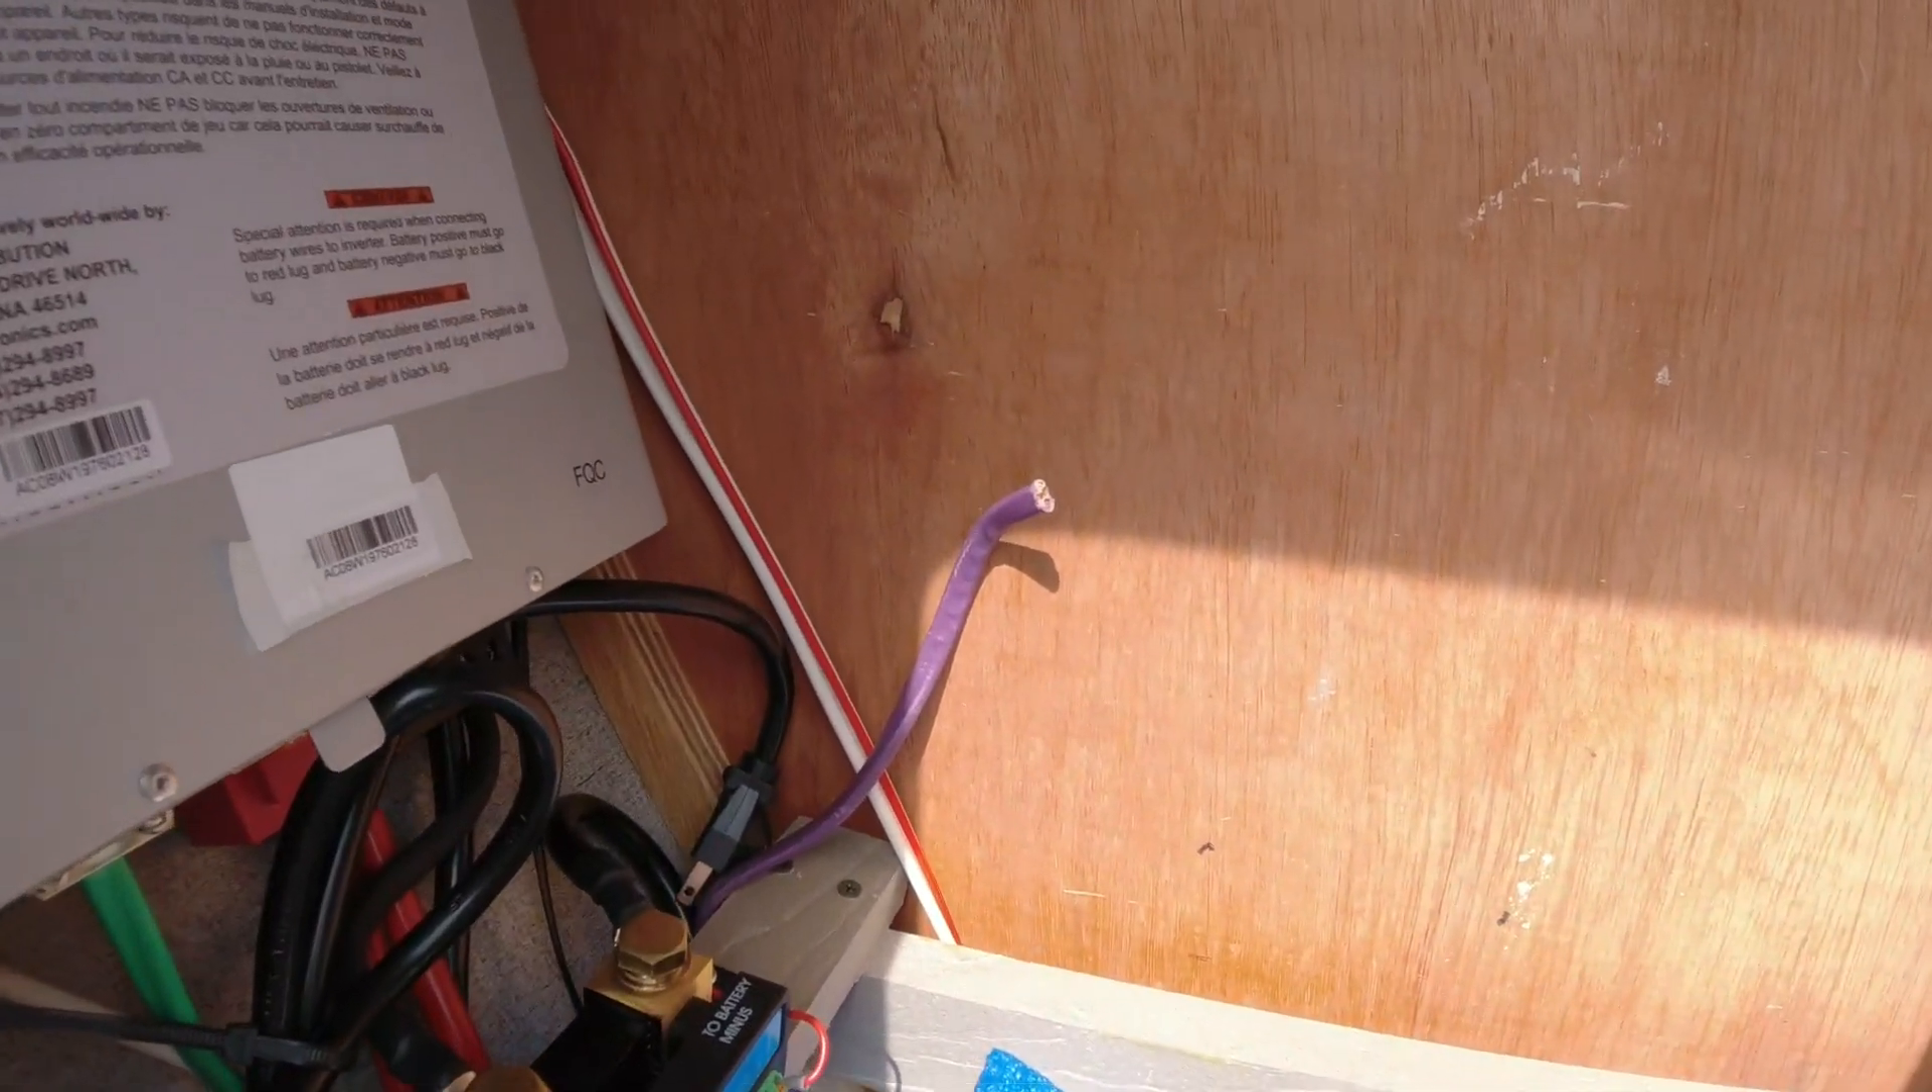I've still got to add my plug out here and i'm going to figure out how to do that soon.